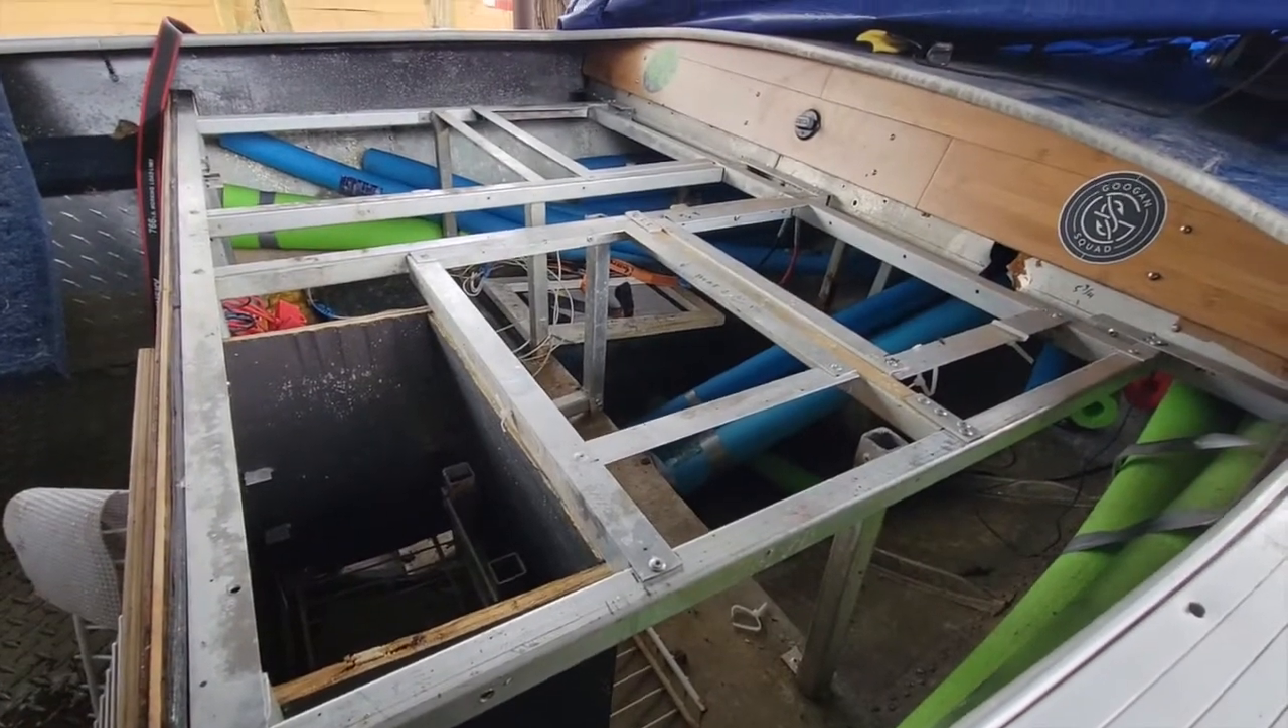But I've got to get the decking back on and get my little, um, got to get my storage compartments put back in.